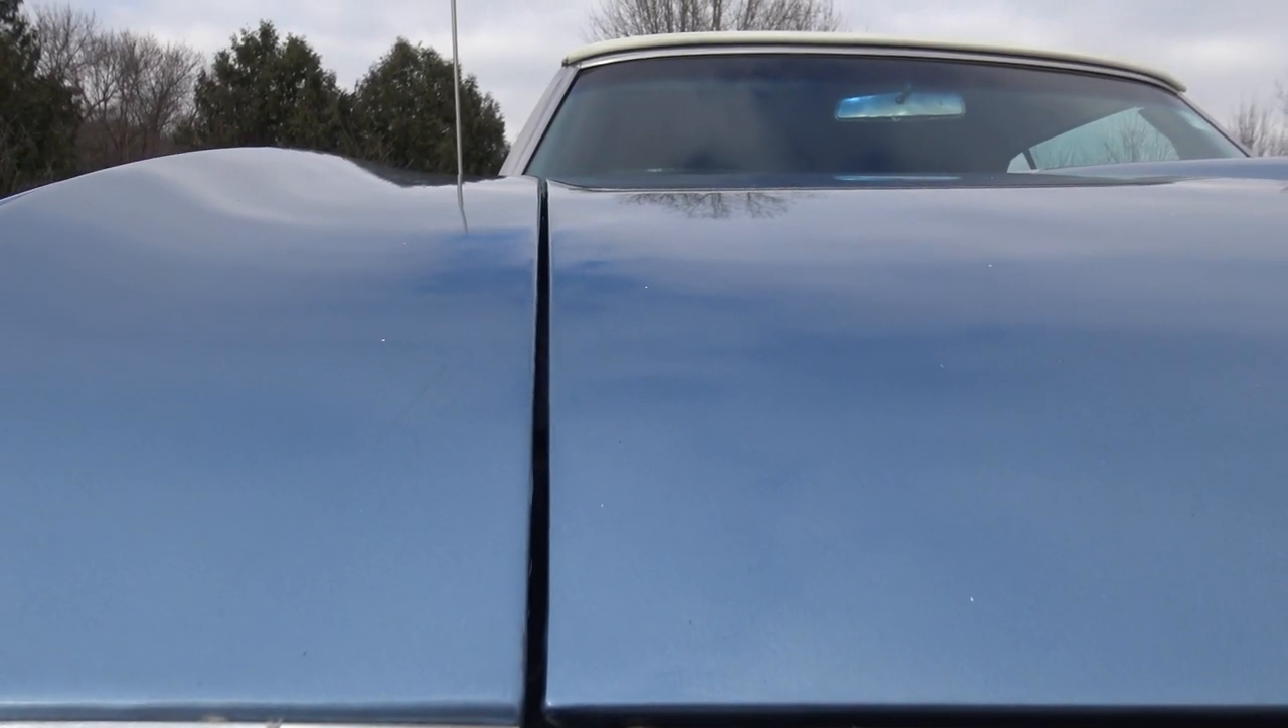Real nice gap from front to back, and also on the passenger side, this one lines up really nicely all the way across the top of the hood to the top of the fender, all the way to the back.